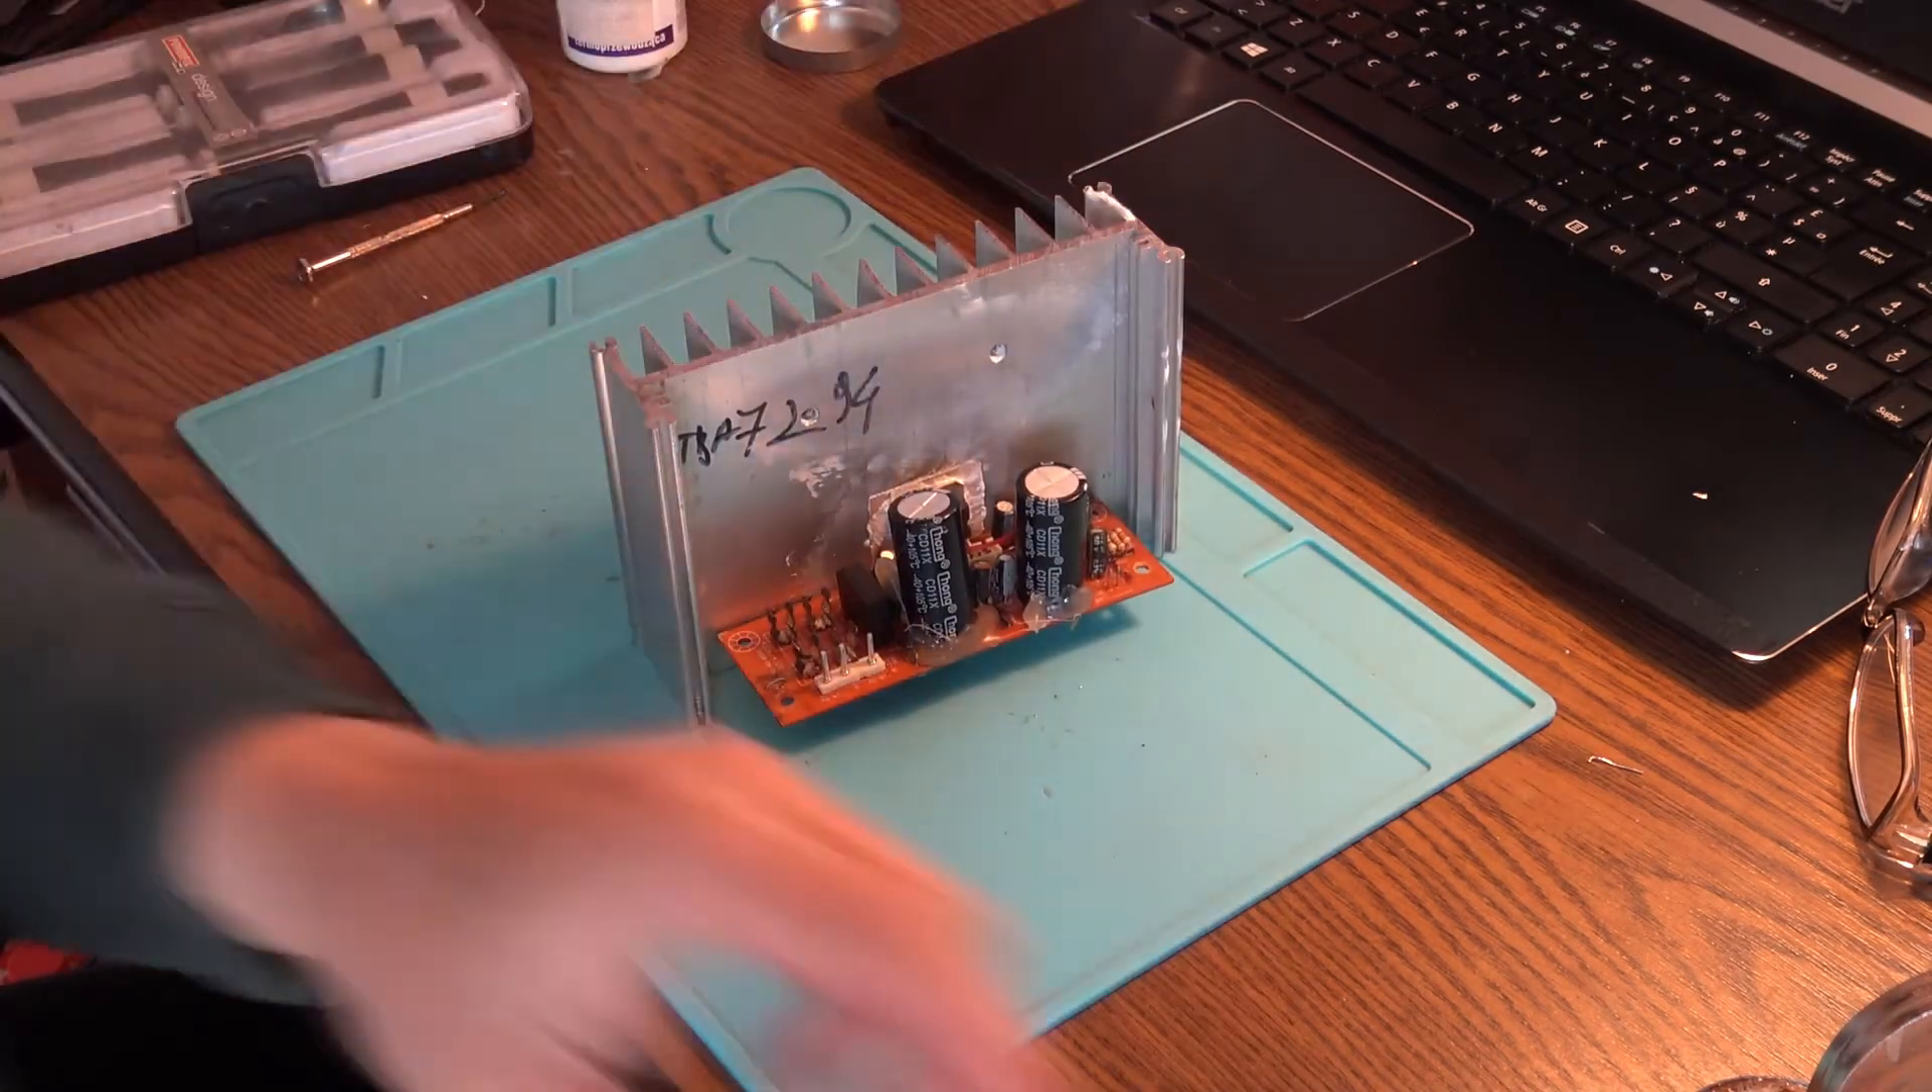So finally i have the heatsink on i know it's looking ugly.